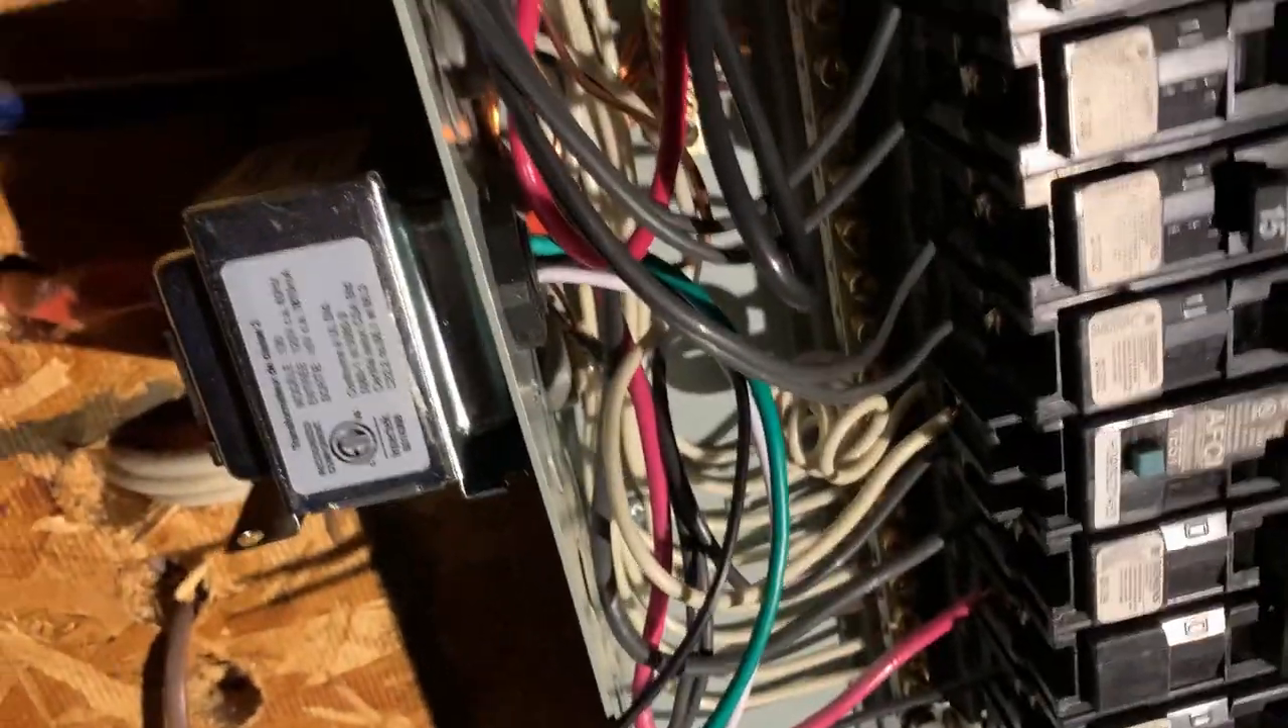Yeah and the transformer the new transformer is in place.